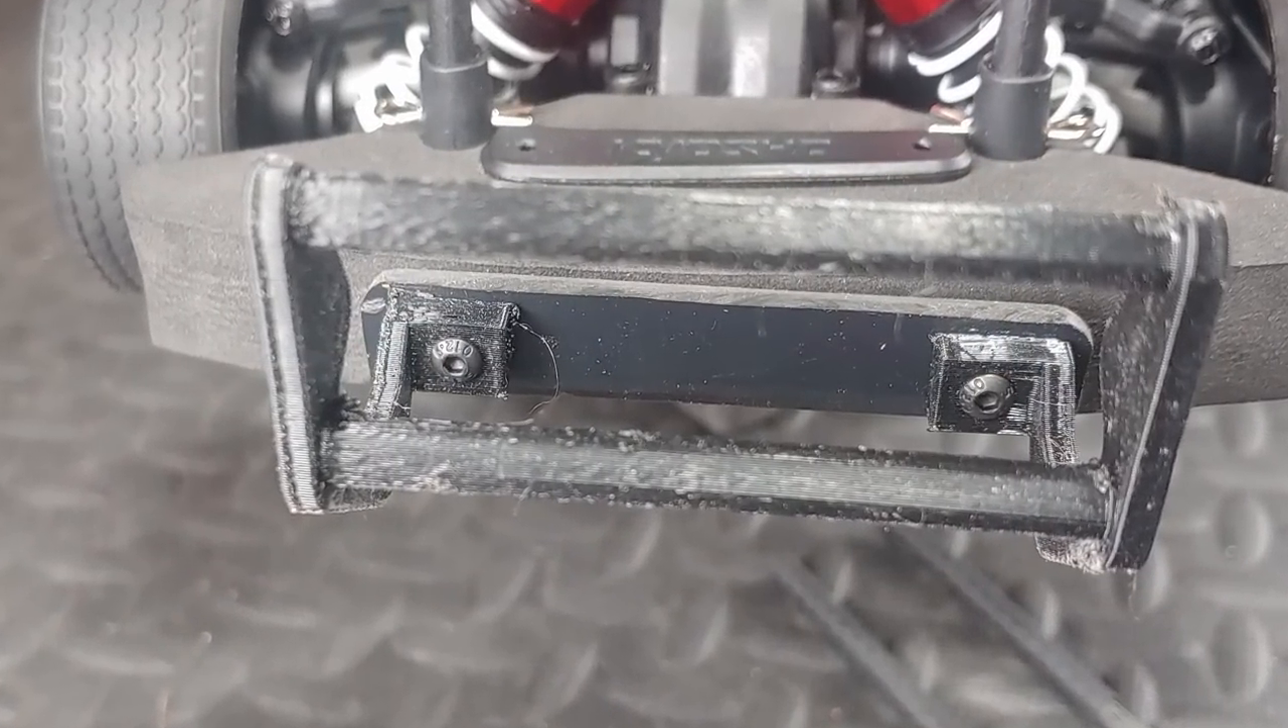We've got the kydex piece that I bent up and attached to the bottom of the chassis and then attached to that kydex mount is my 3d printed push bar.